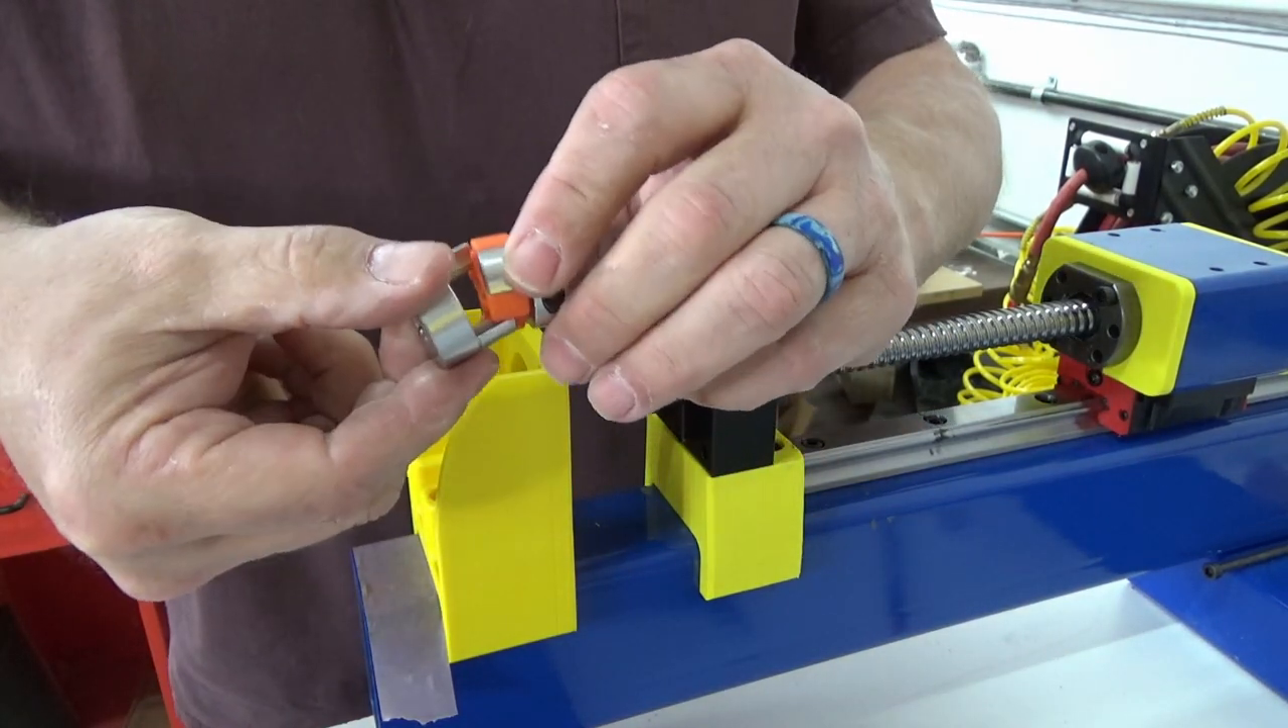You can see this coupler came apart and that's okay because it's not tightened down.